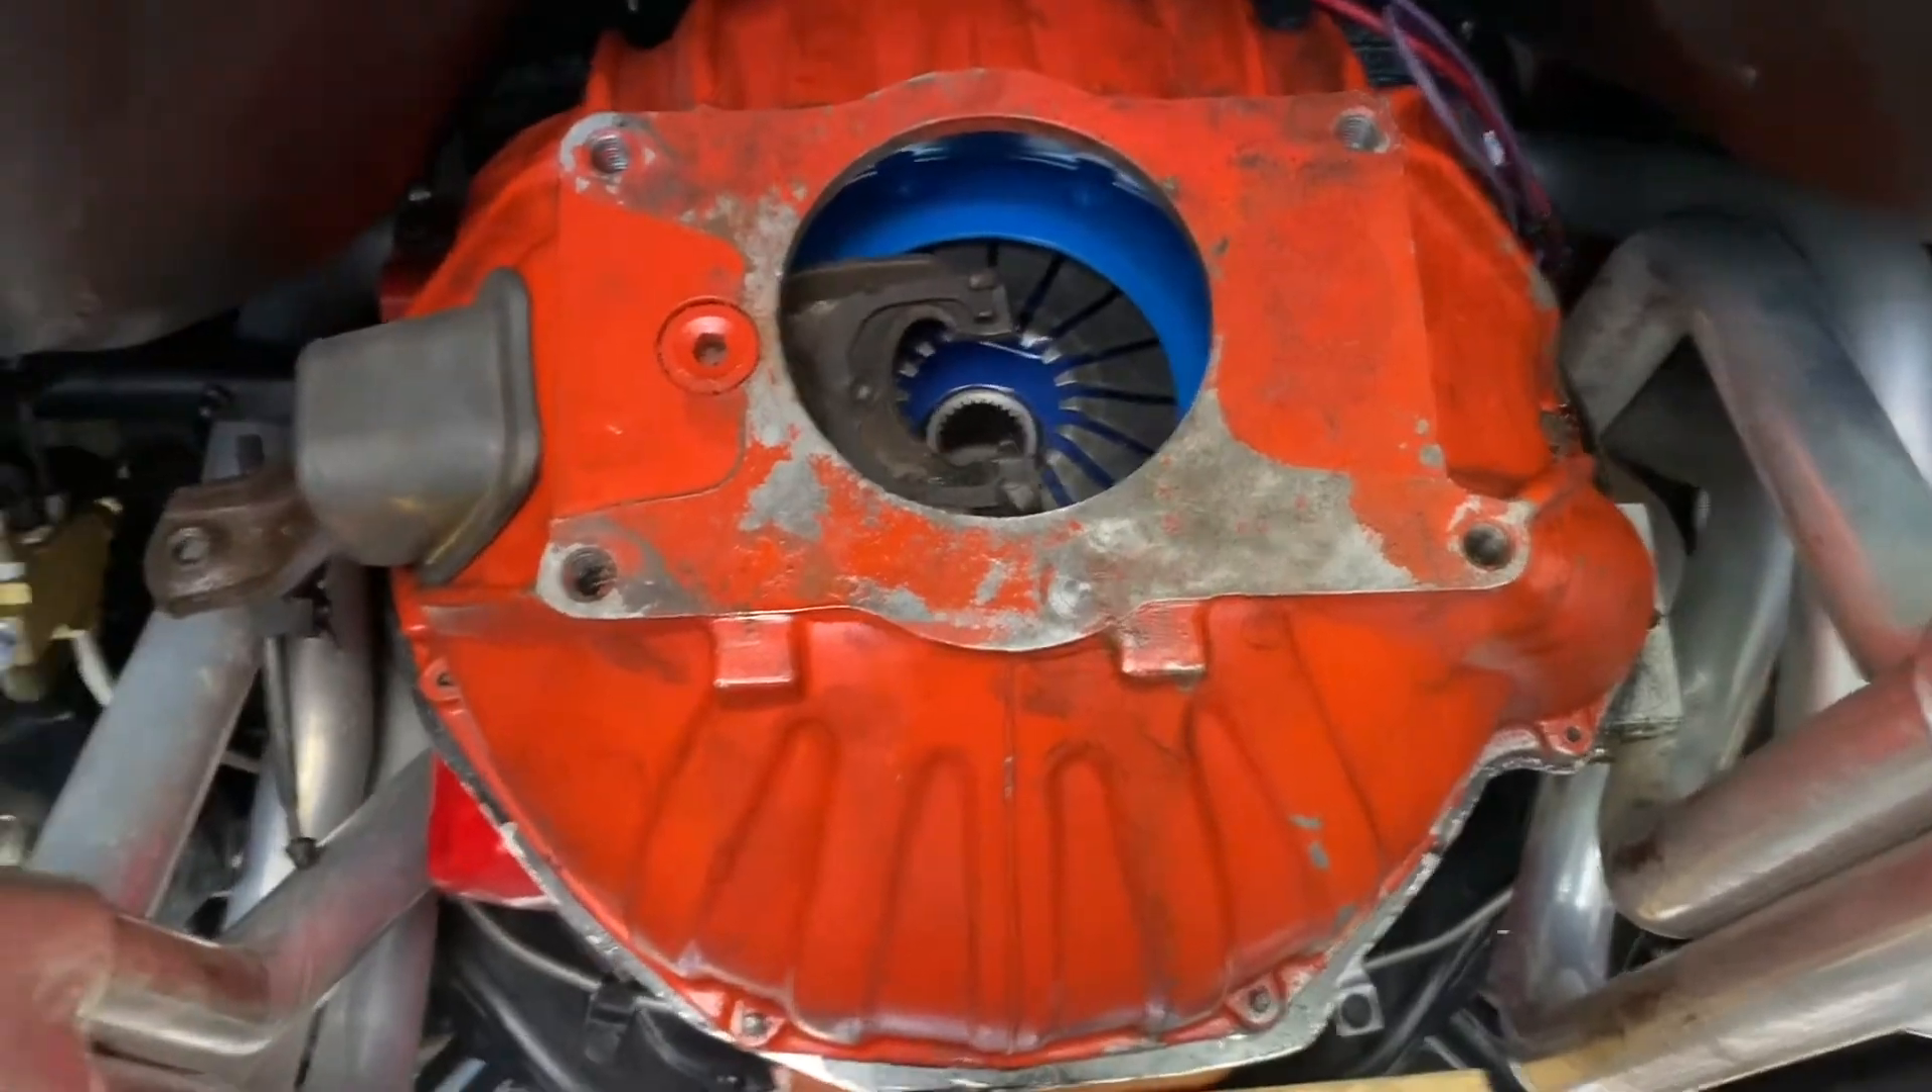The bell housing is back on i've got to tighten the bolts for it.